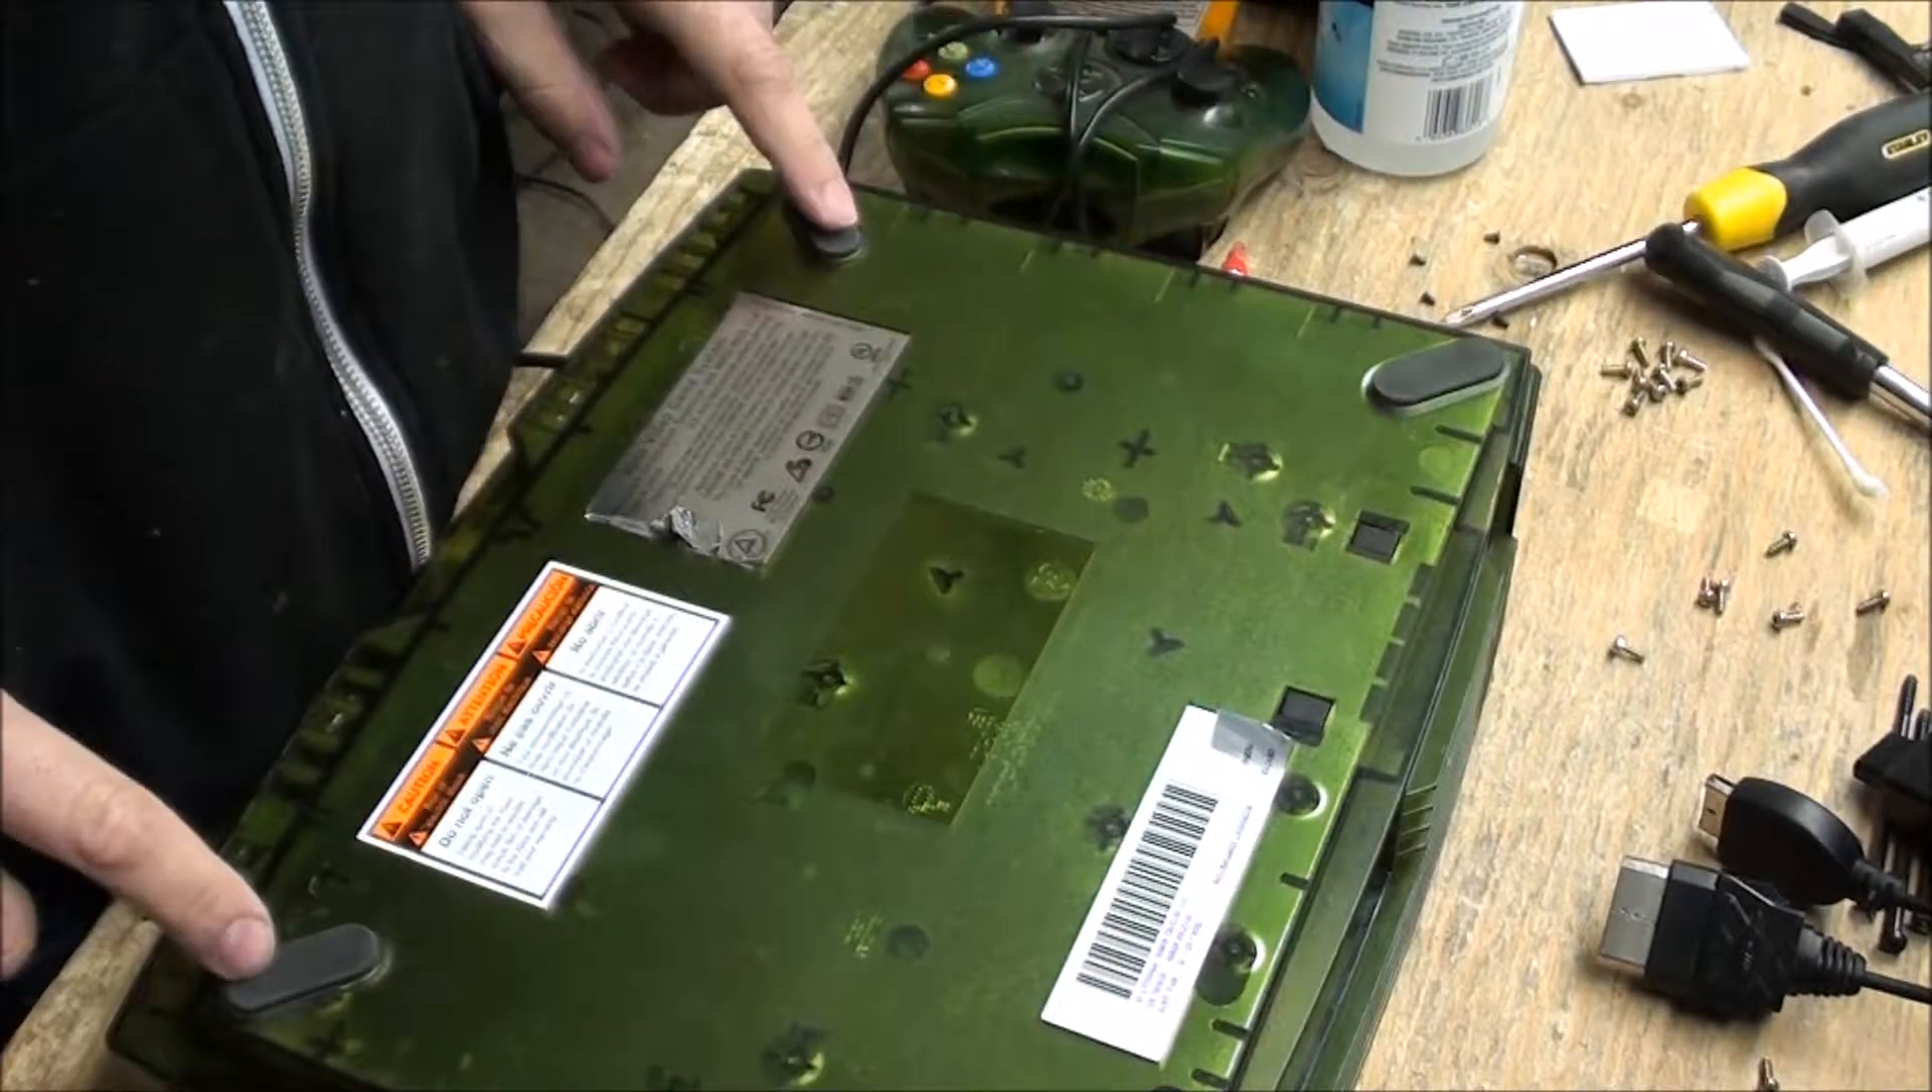Okay guys I got the feet all back together.